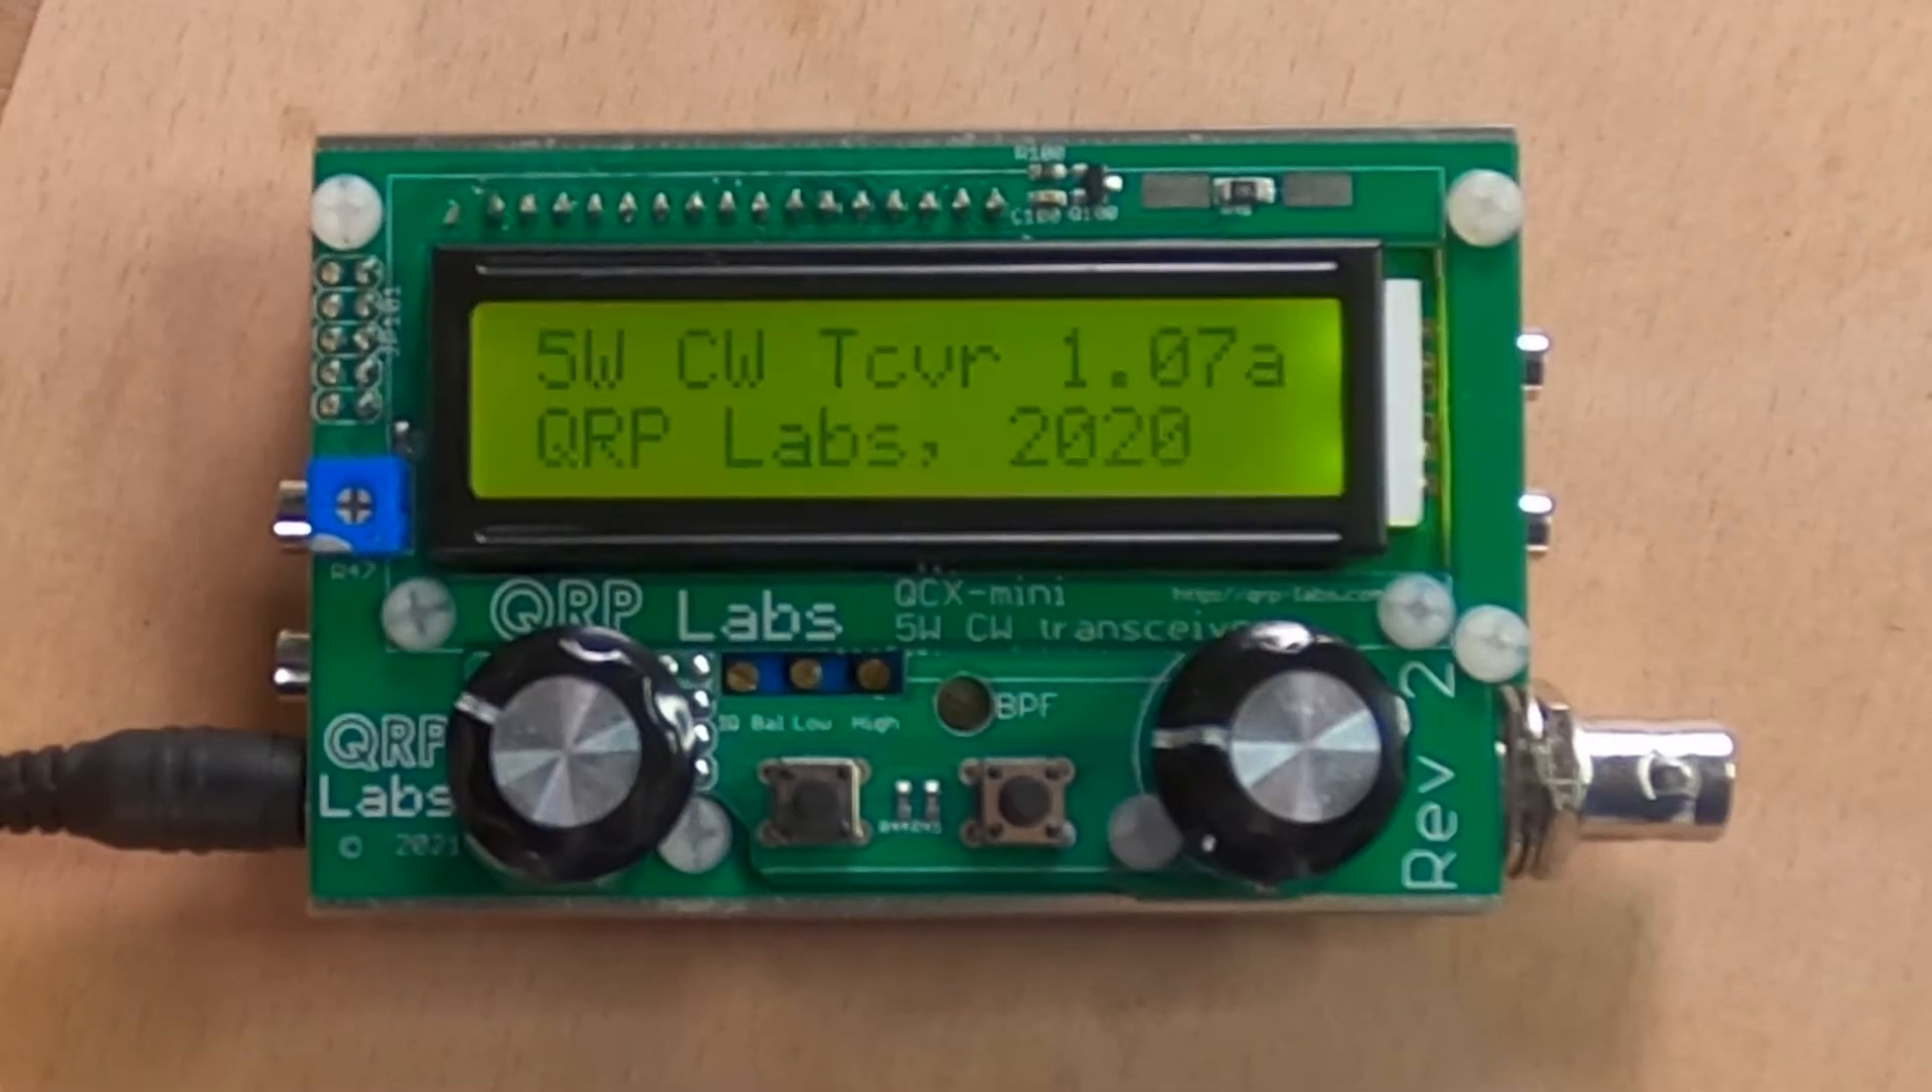The boards fit together to make one neat transceiver ready for testing.